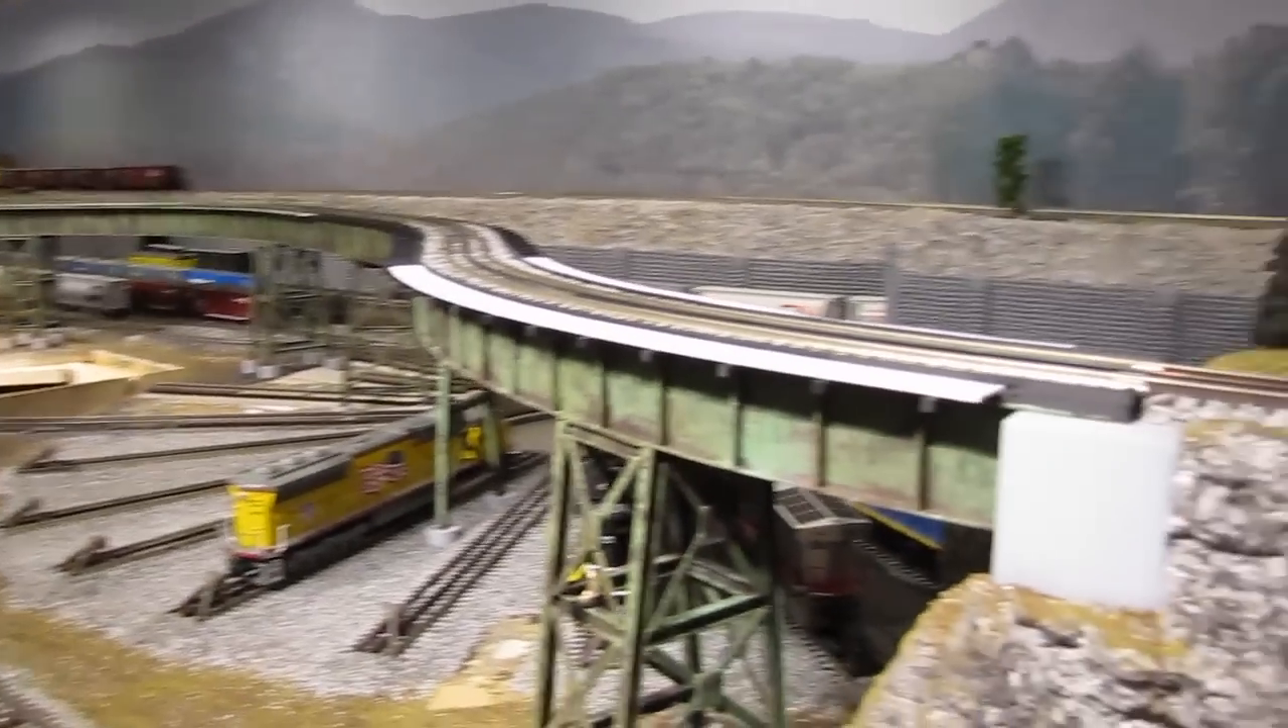But as you can see, the third and final section of the big steel bridge that comes across the main table is in place, and the bridge is functionally complete.